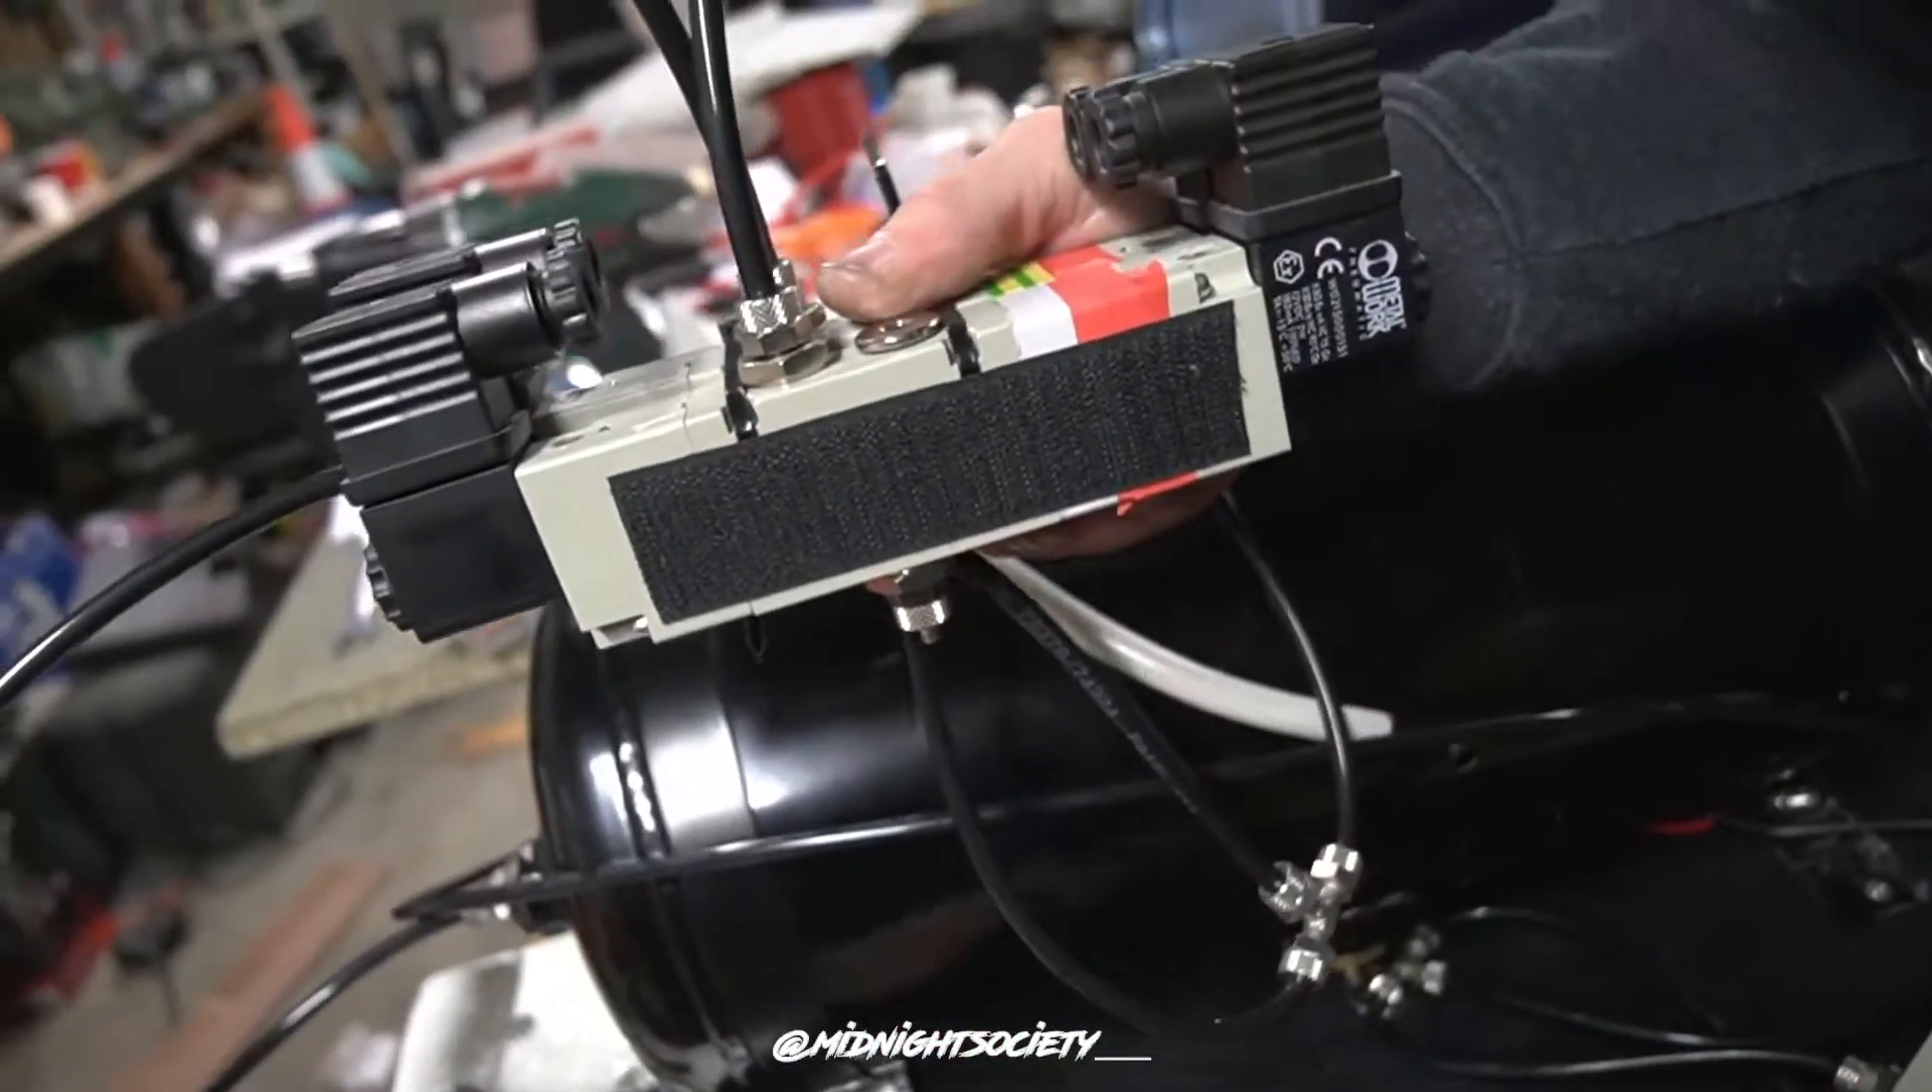Bon on a mis du velcro sur les électrovannes.